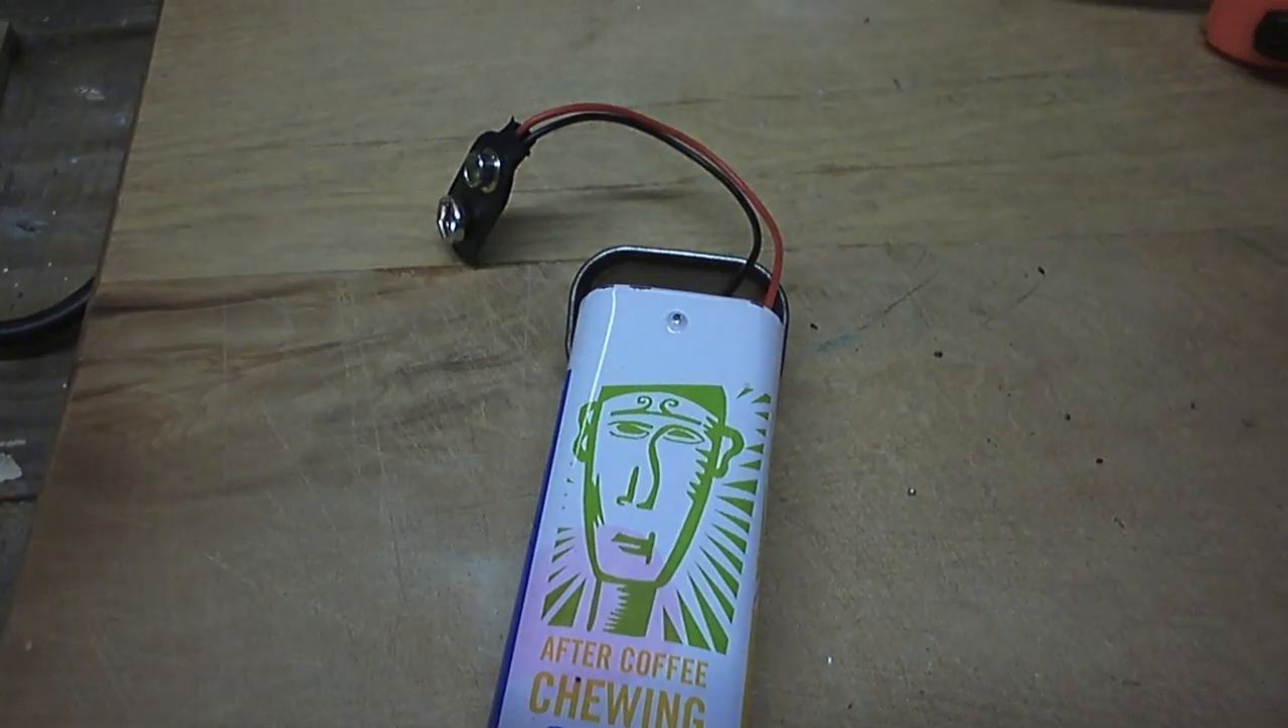So I've put the tin back together. And there's my wires coming up the top, just going to adjust this up a little bit.